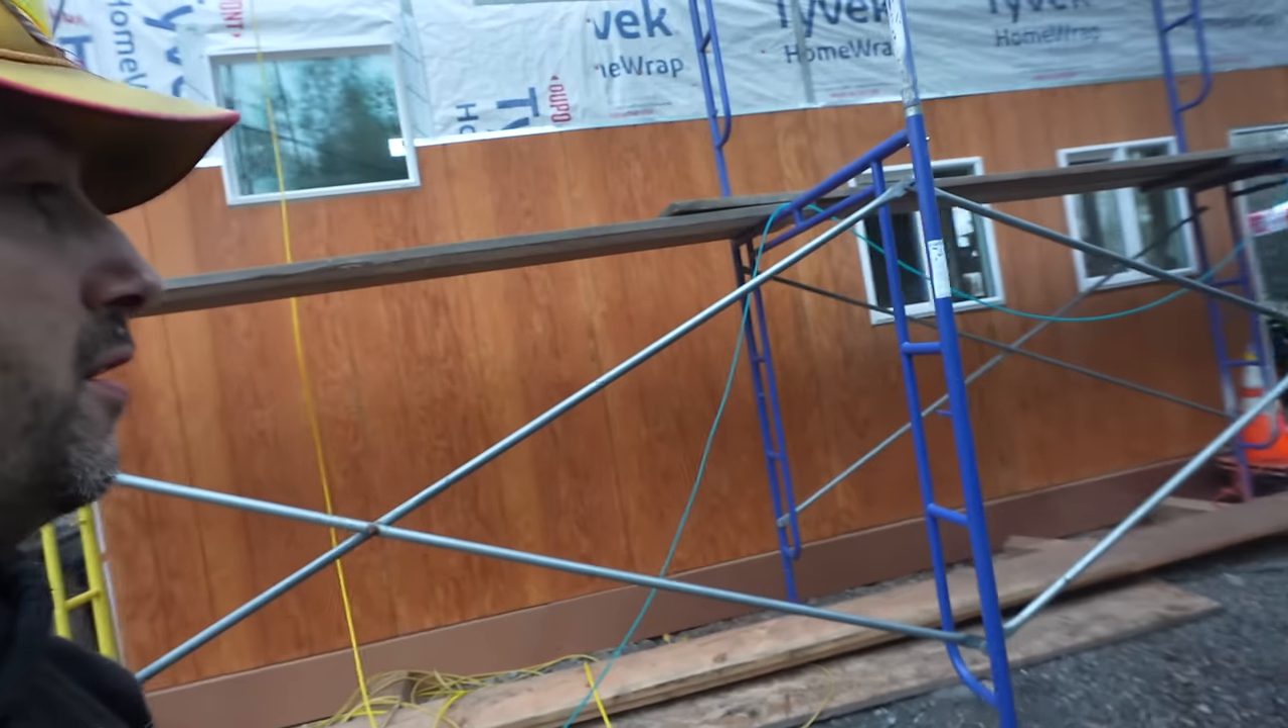And then if you guys can see the whole base has been done here with siding t111 siding that already stained.